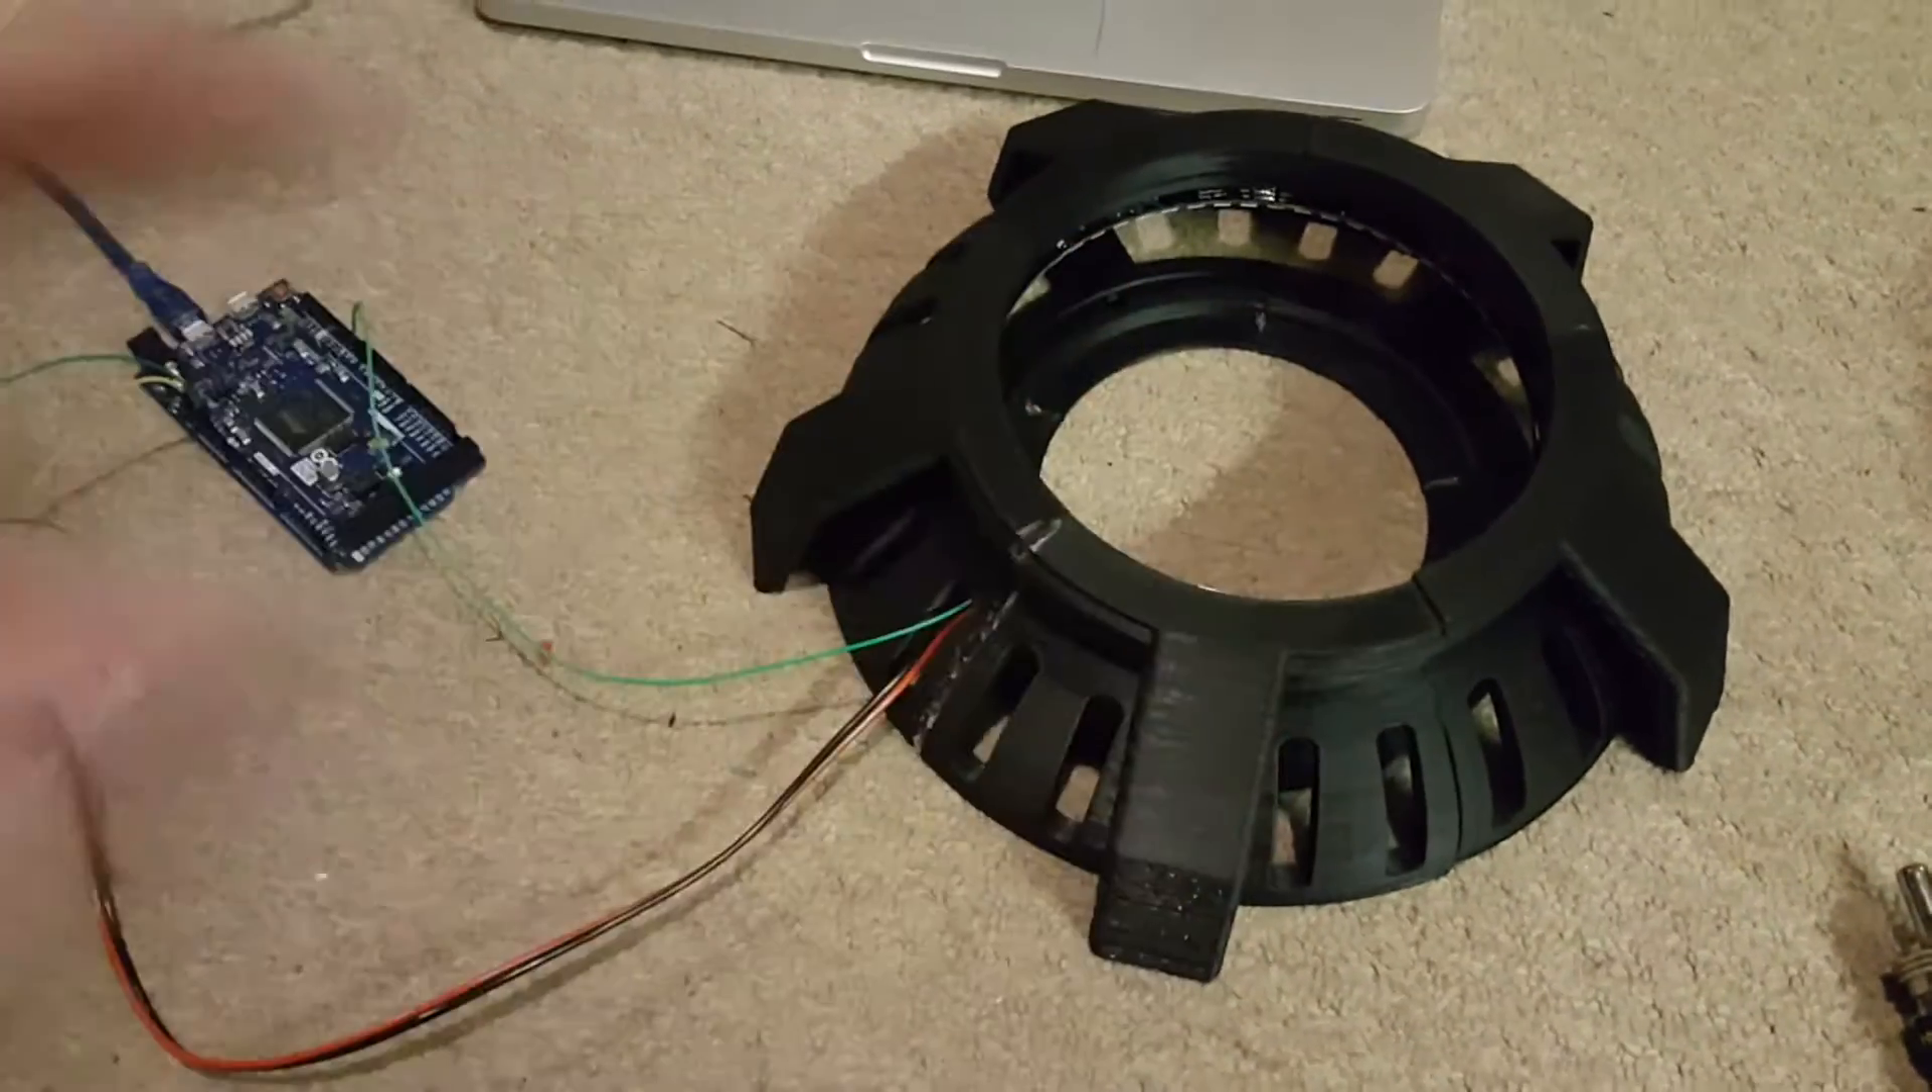So after a brief interval I finally managed to get the entire synchrotron insert attached together.